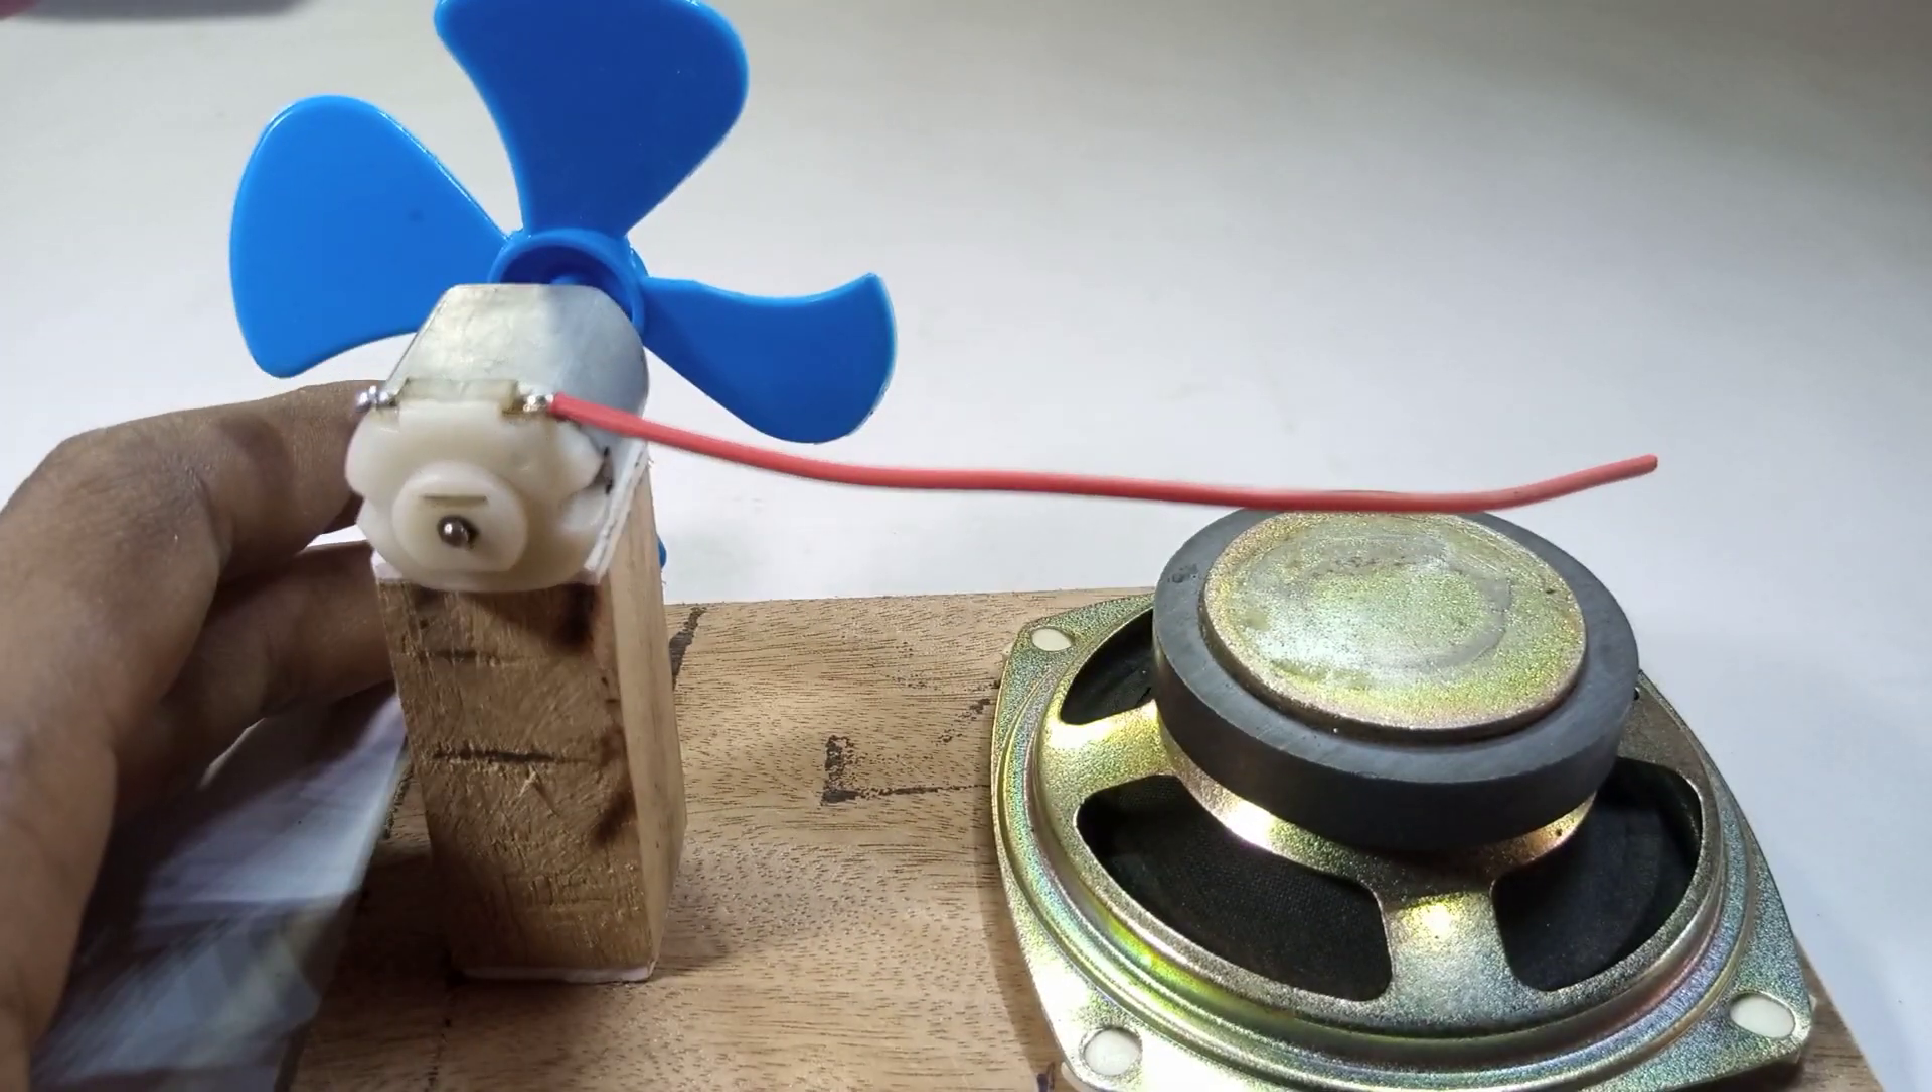मैंने यहाँ पर एक wire लगाना इस्टार्ट कर दिया है।